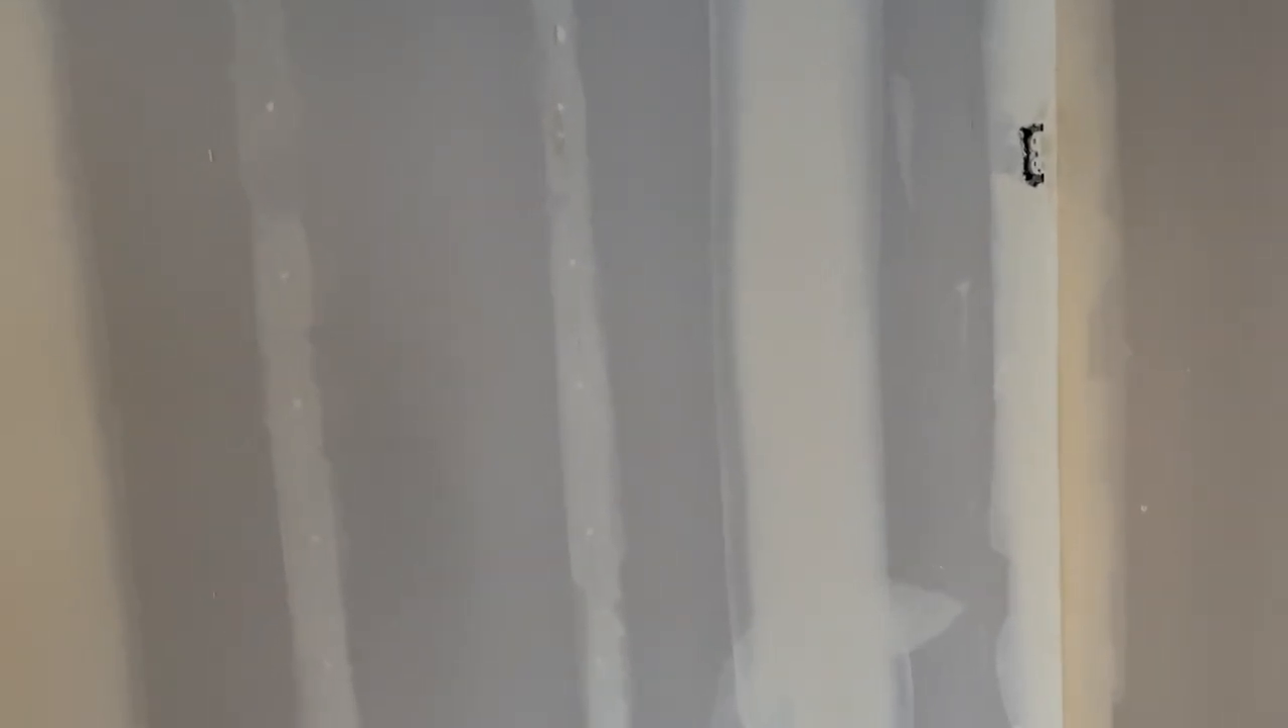So what has happened is we now have drywall up and as you can see, things have been taped and now we're getting ready to go into texture, which will happen actually tomorrow.